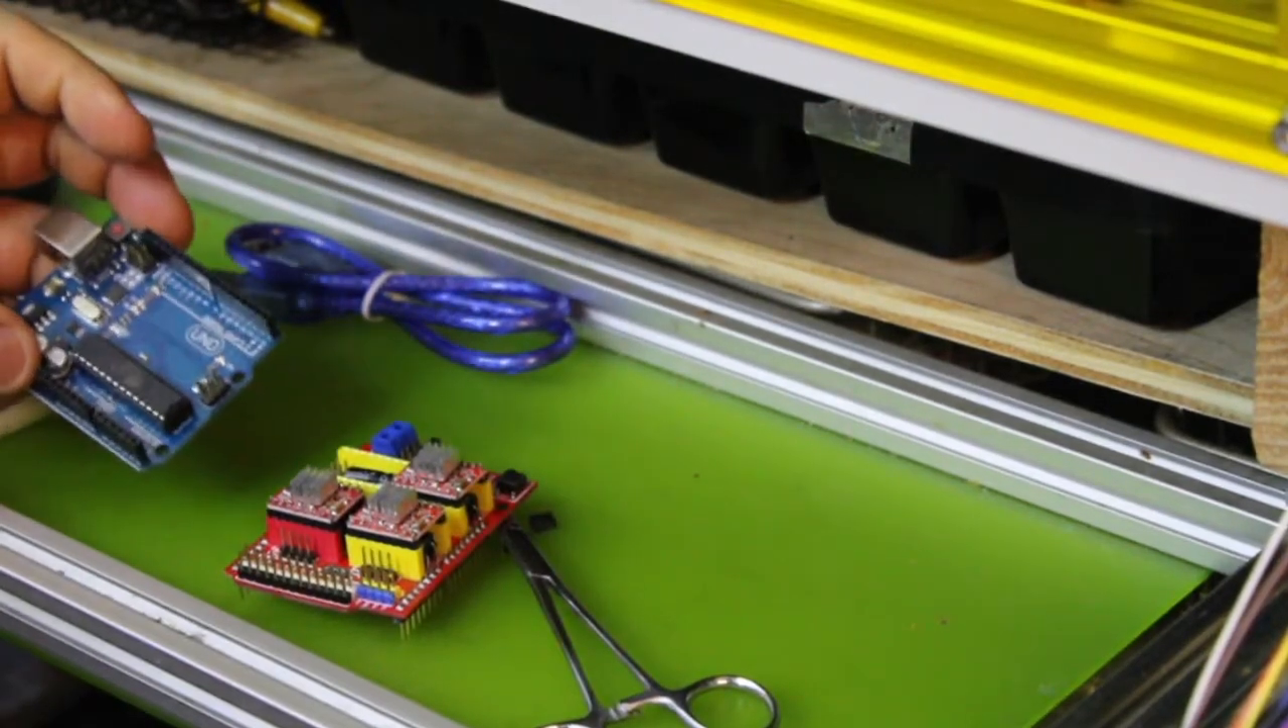All right. So the shield is set up. Now we've got to install the Arduino here.